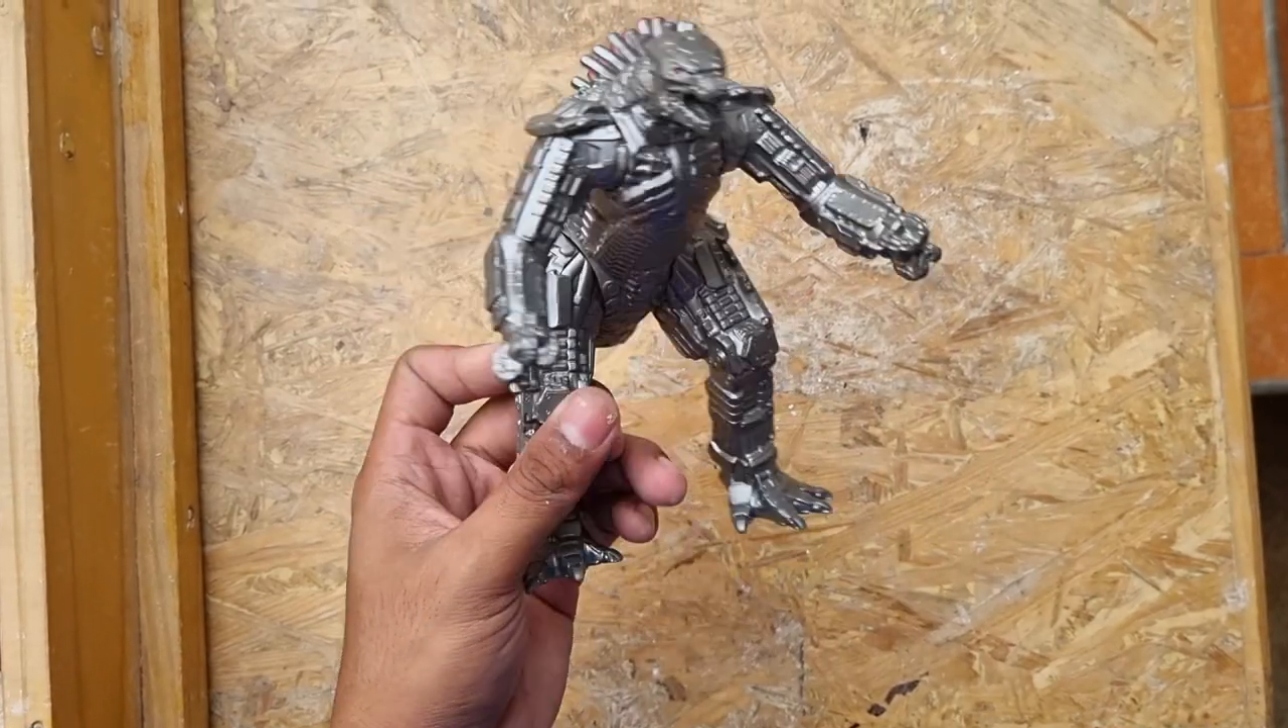Kedua tangan dan kedua kaki sudah dipasang.